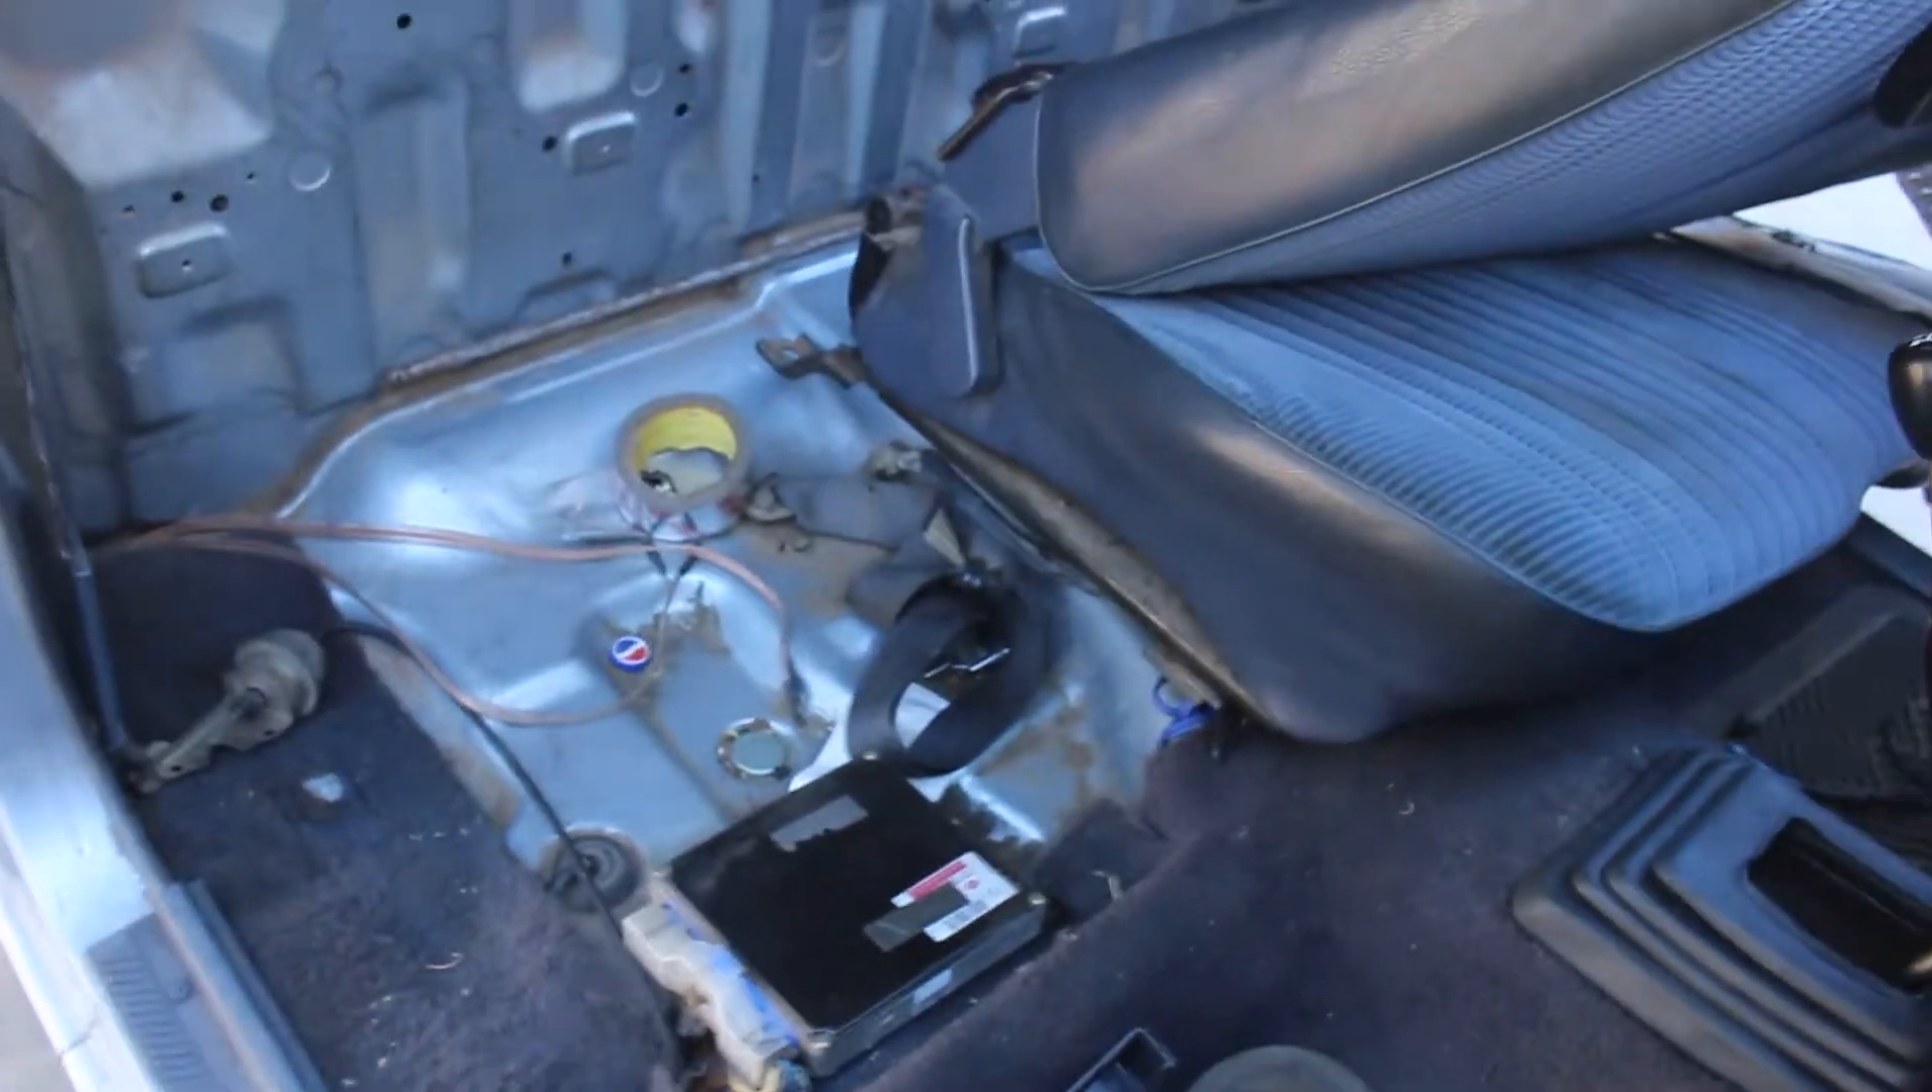We got the seat removed to one side.